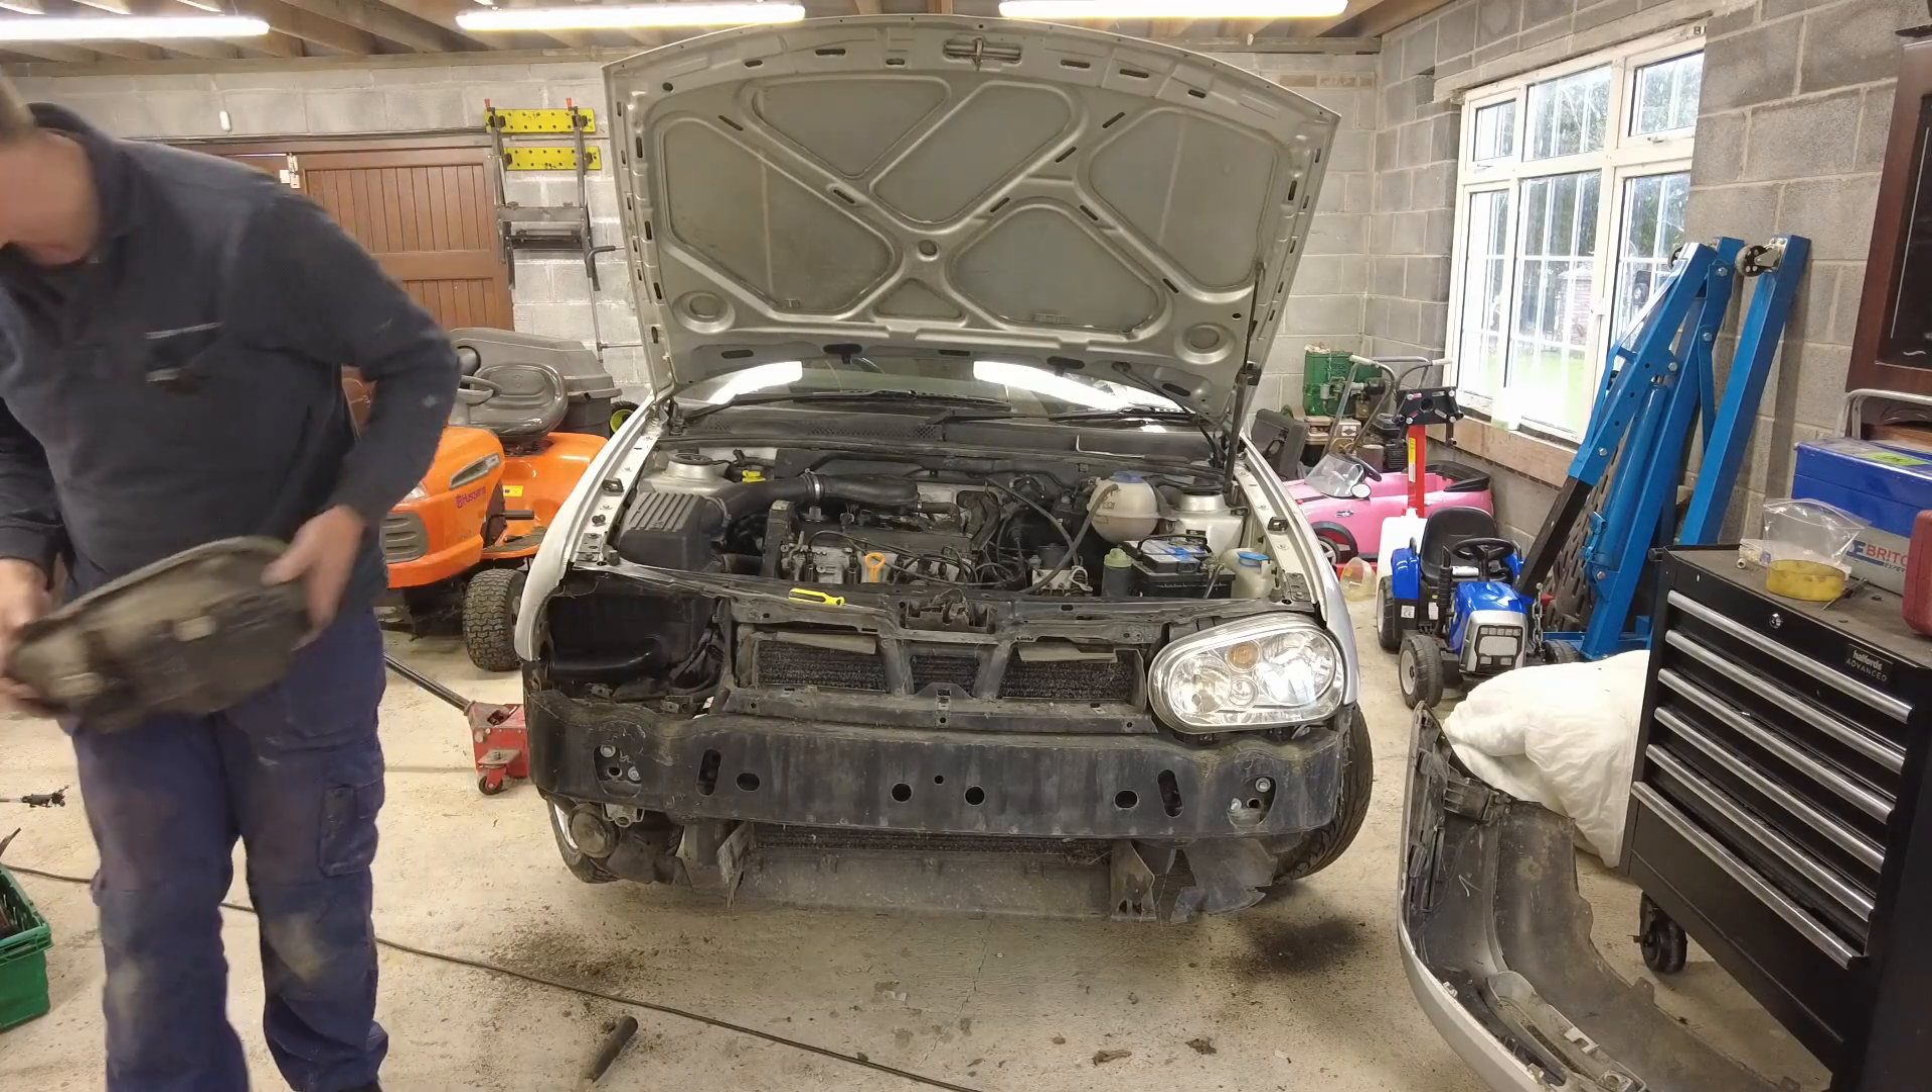So there's one headlamp unit out, and we'll do the other one now as well.